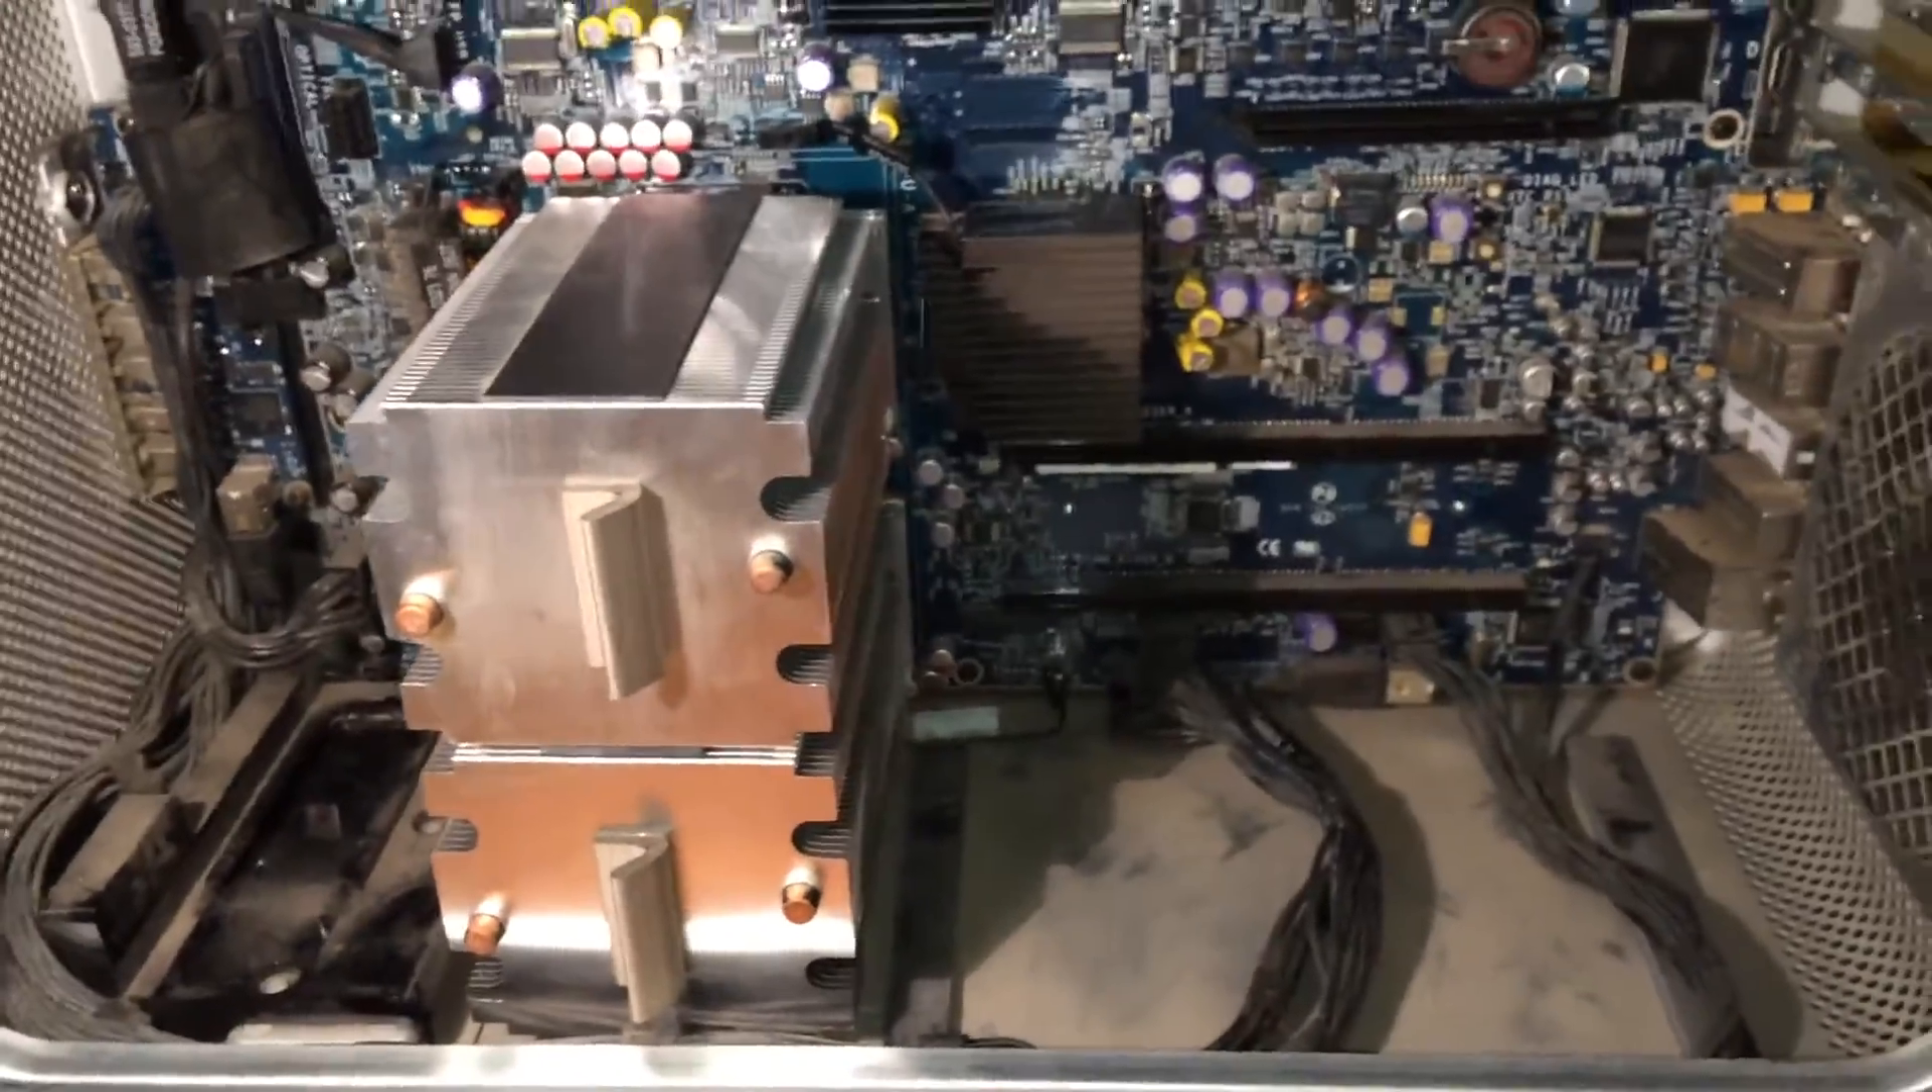All right, so I have just gotten both CPUs pasted and the heatsinks installed, as you can see.